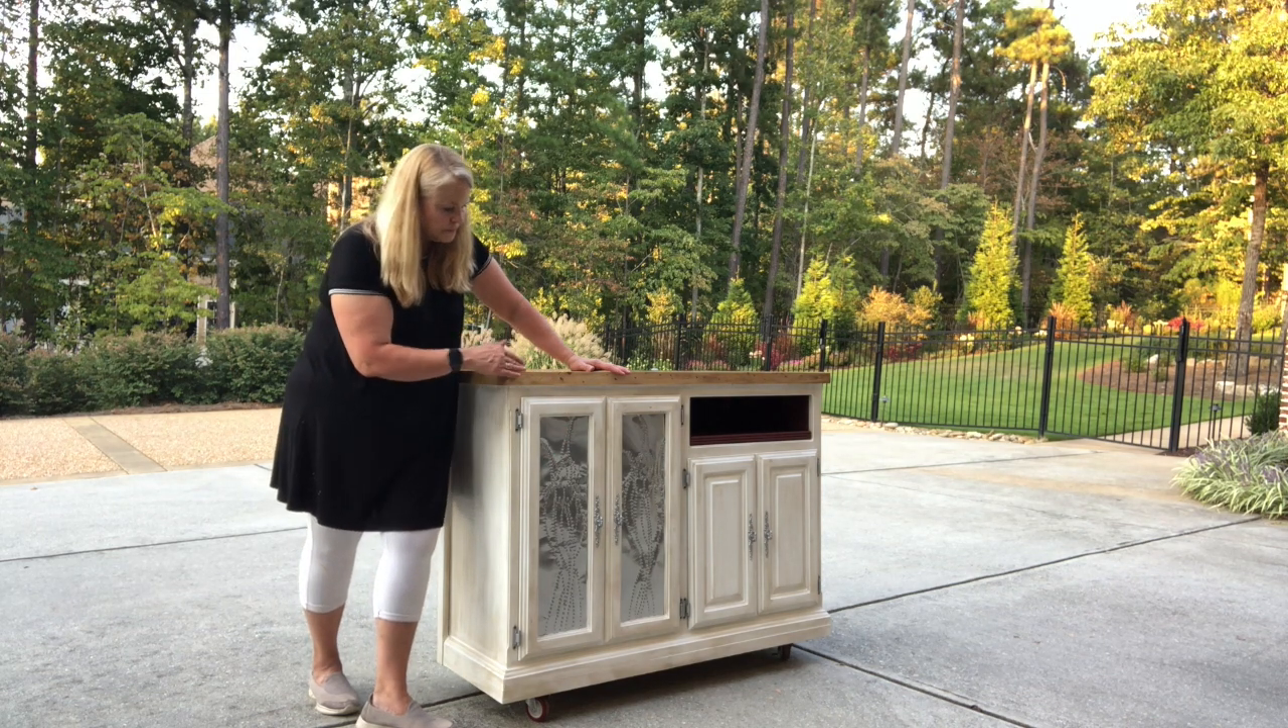I did punched tin actually punched aluminum for these inset panels which took the place of the leaded glass that used to be here.